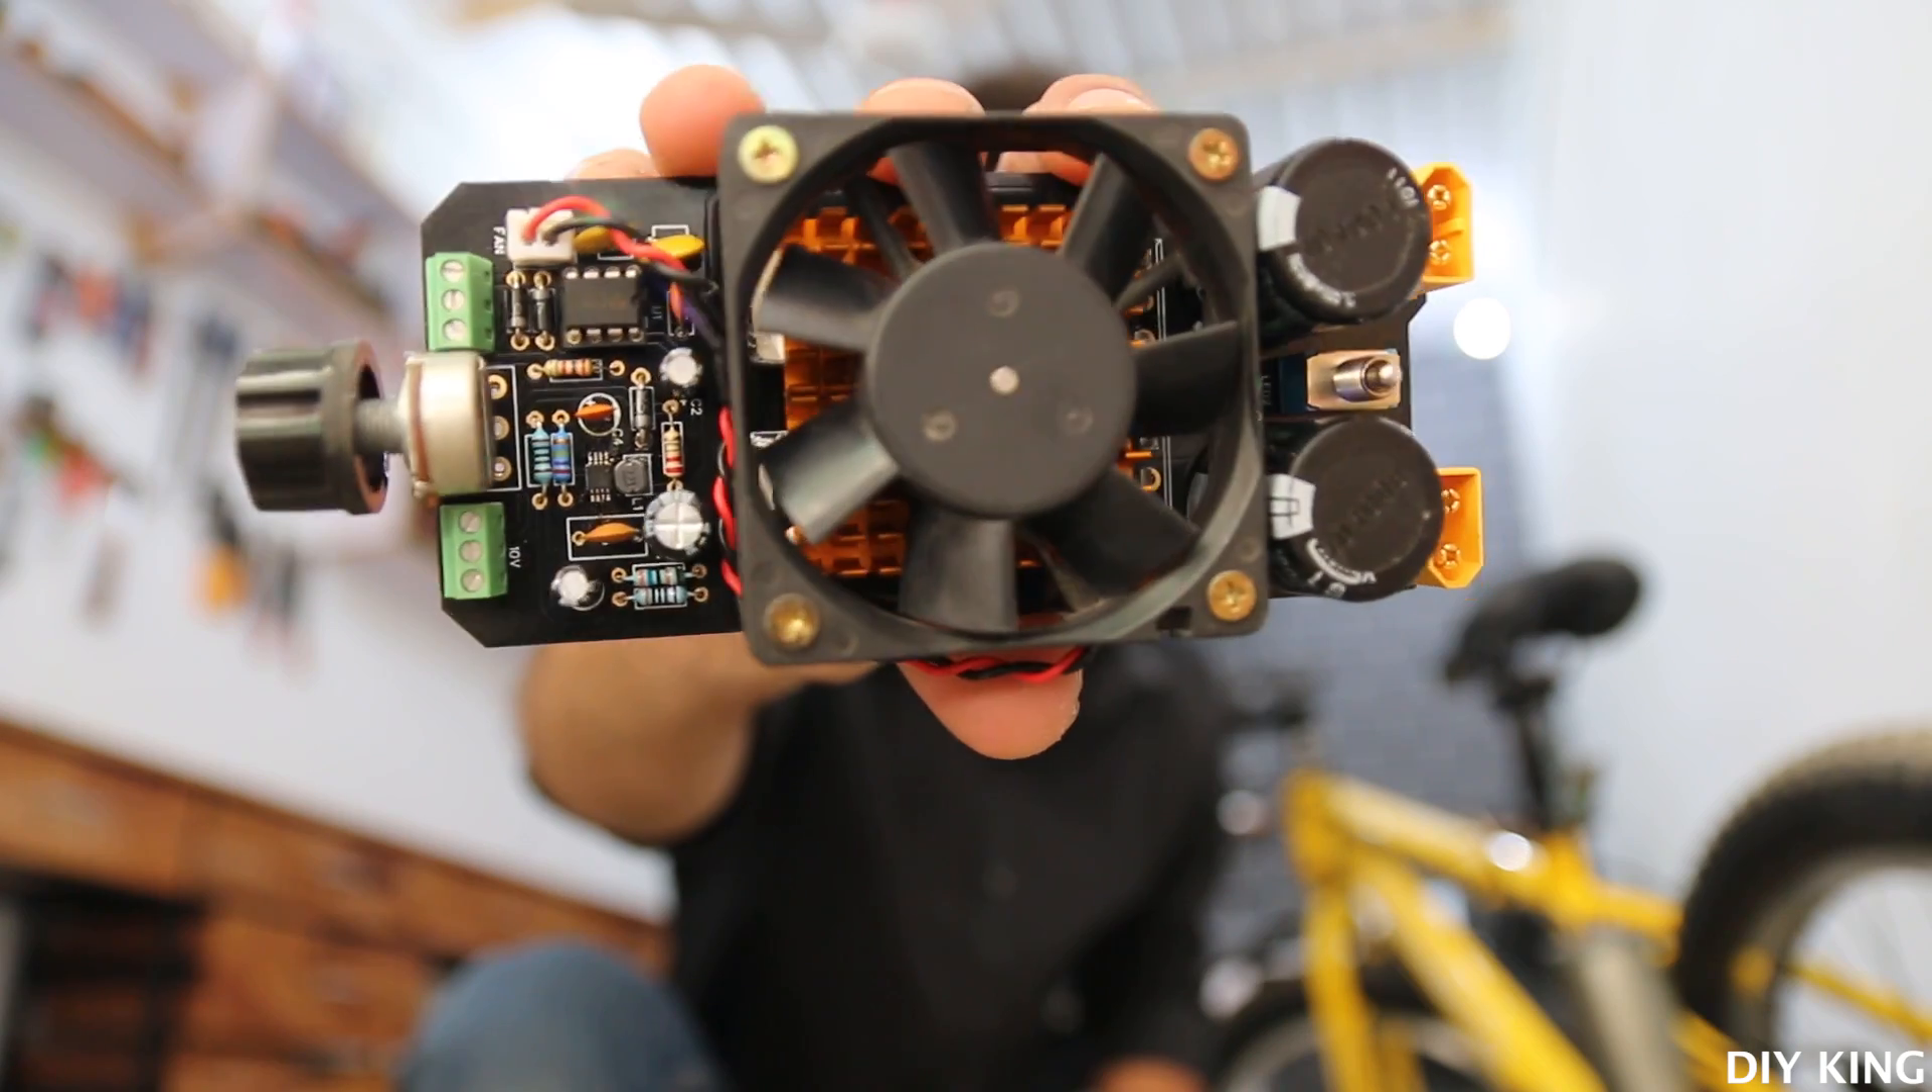So, guys, finally we are done assembling the speed controller.